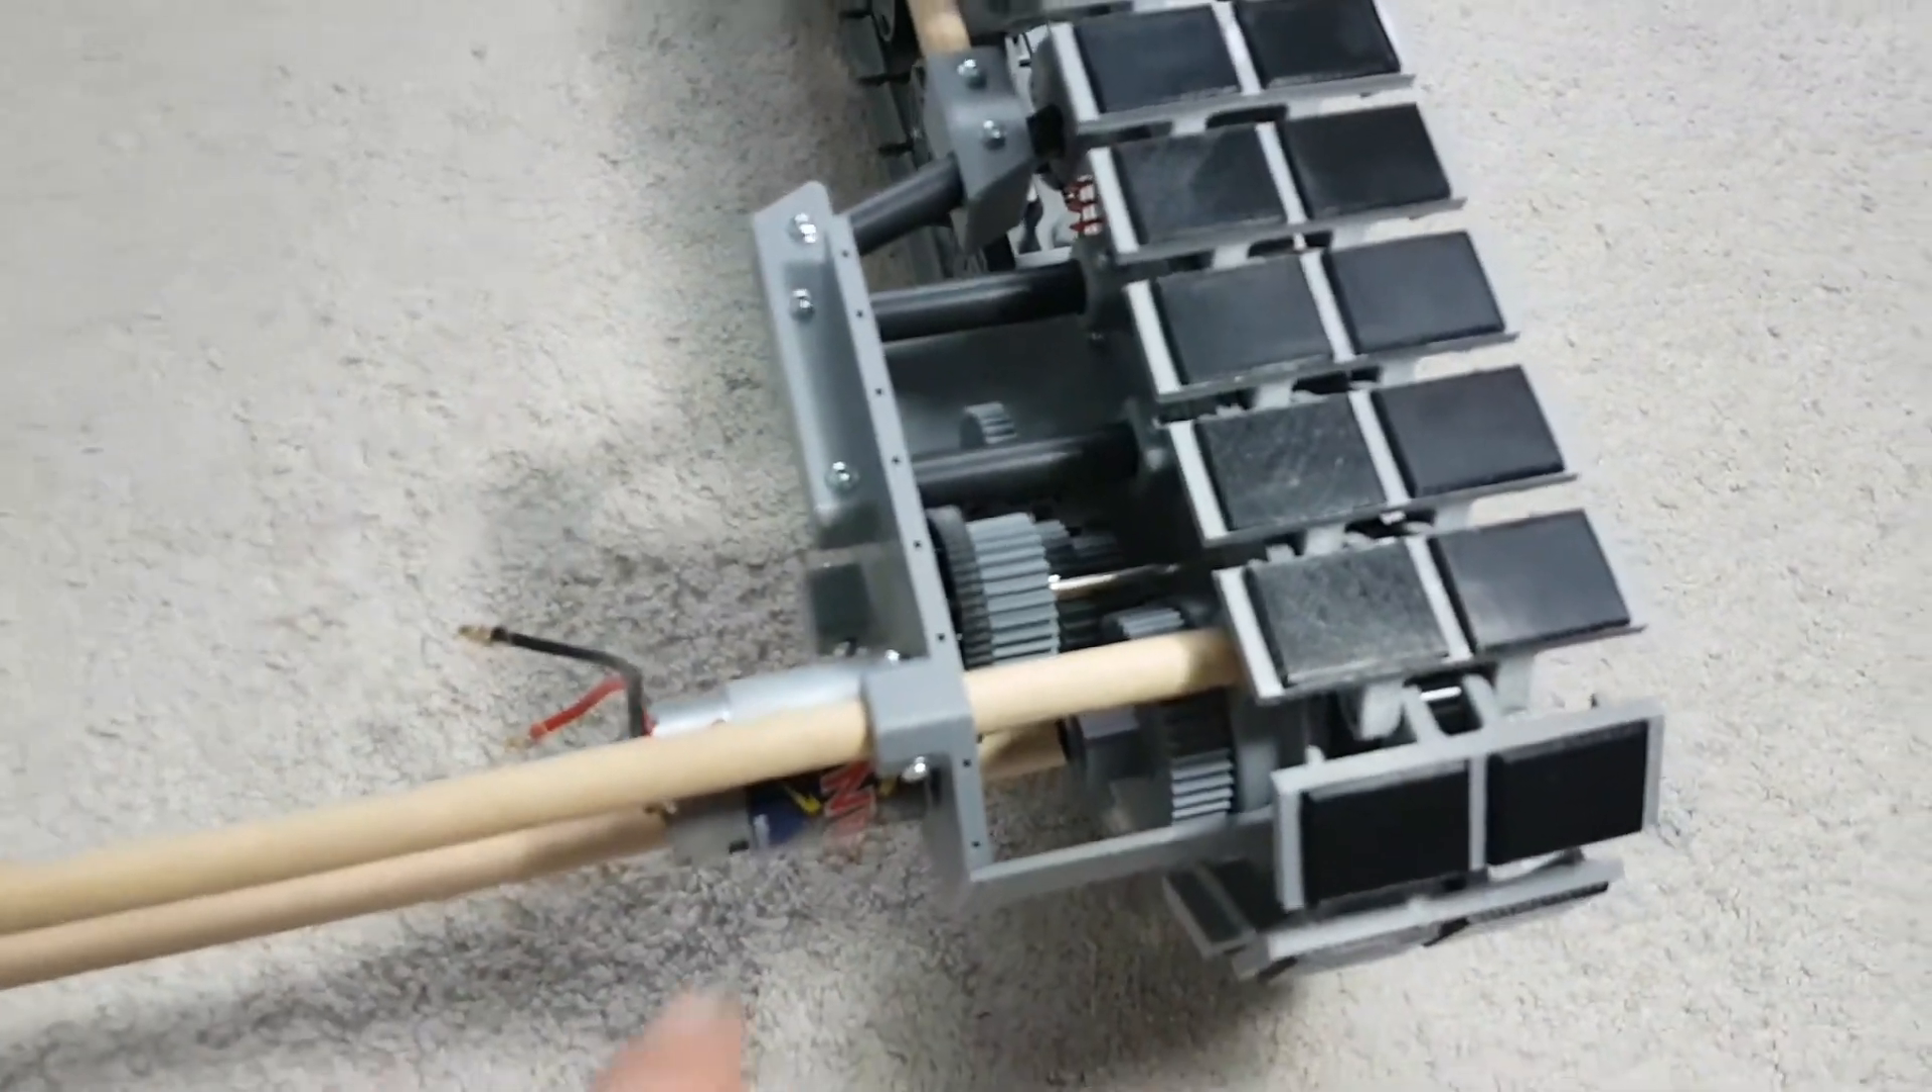I don't have the covers on the gear boxes yet.